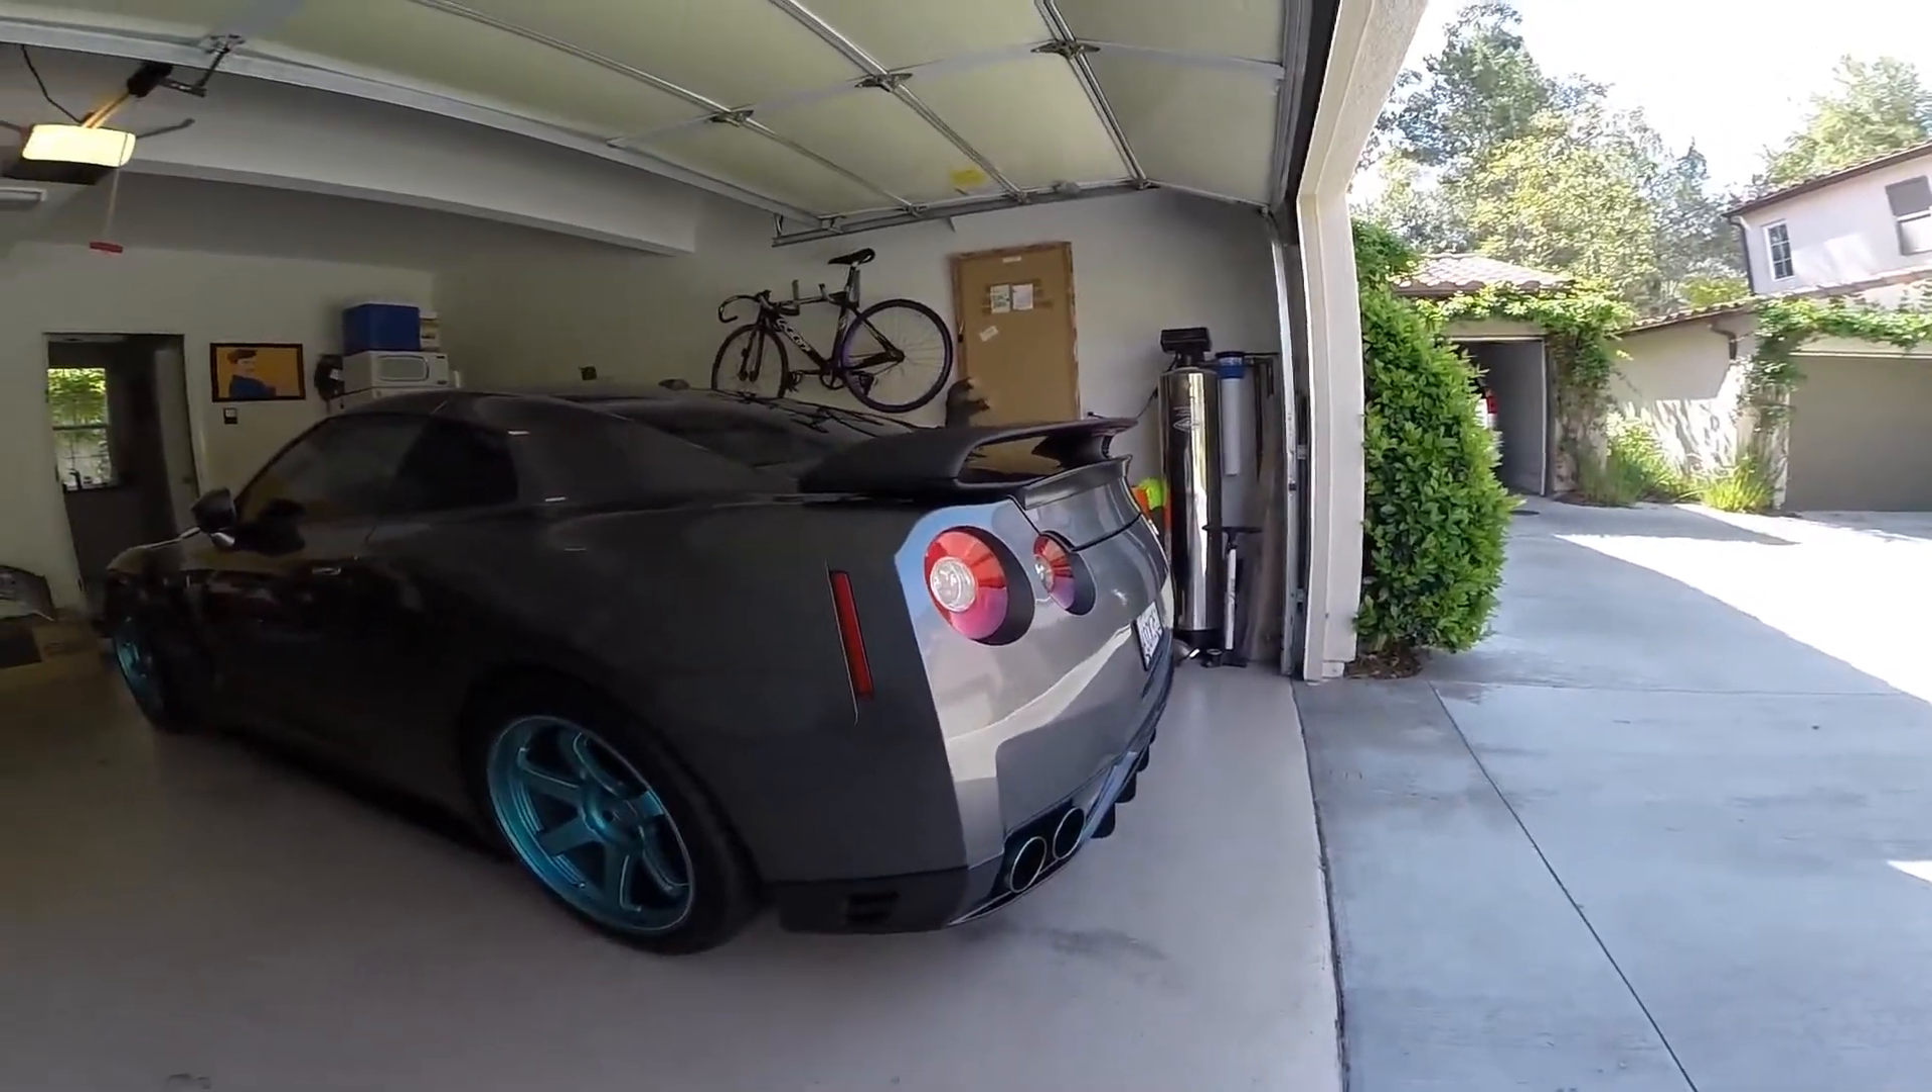Here is the finished product of putting my wing on. My new carbon fiber wing with a trunk spoiler lip.